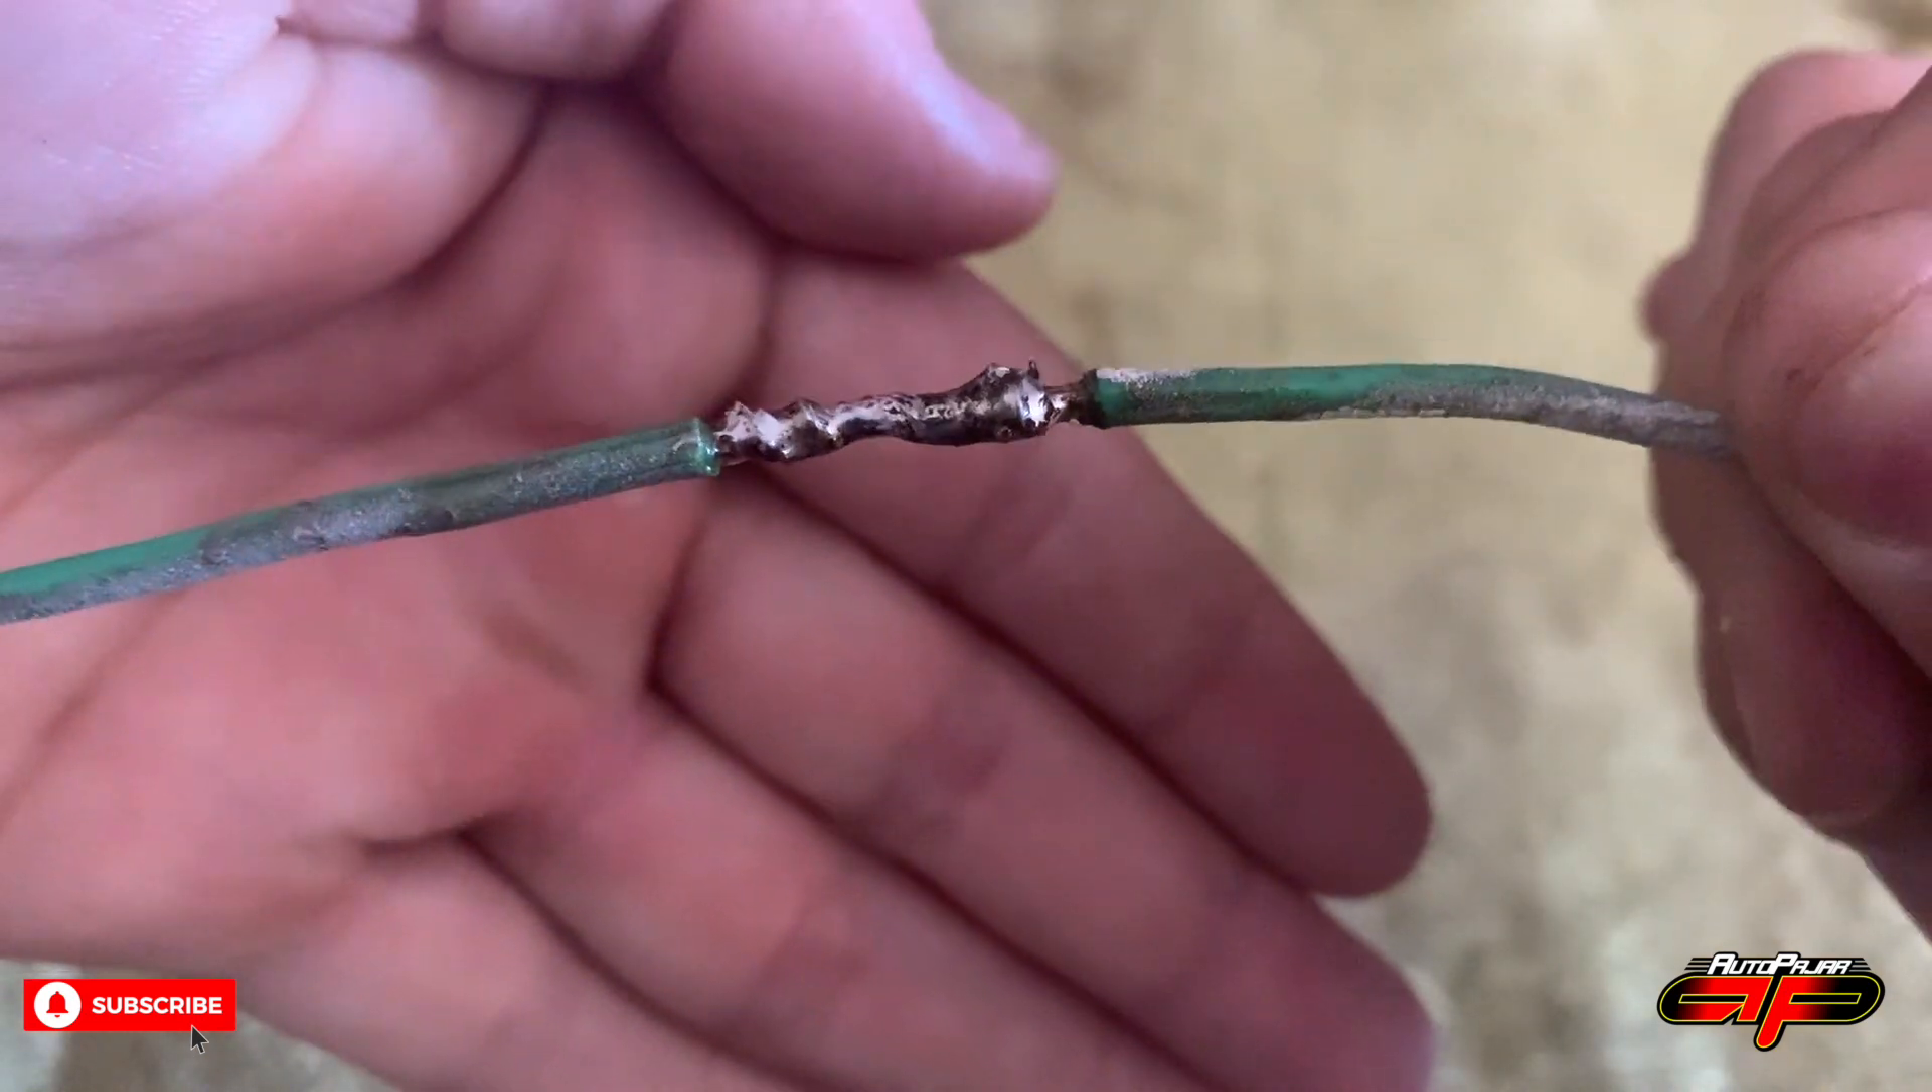El estaño llegó a todas partes de la unión del cable esto queda perfectamente muy bien soldado.